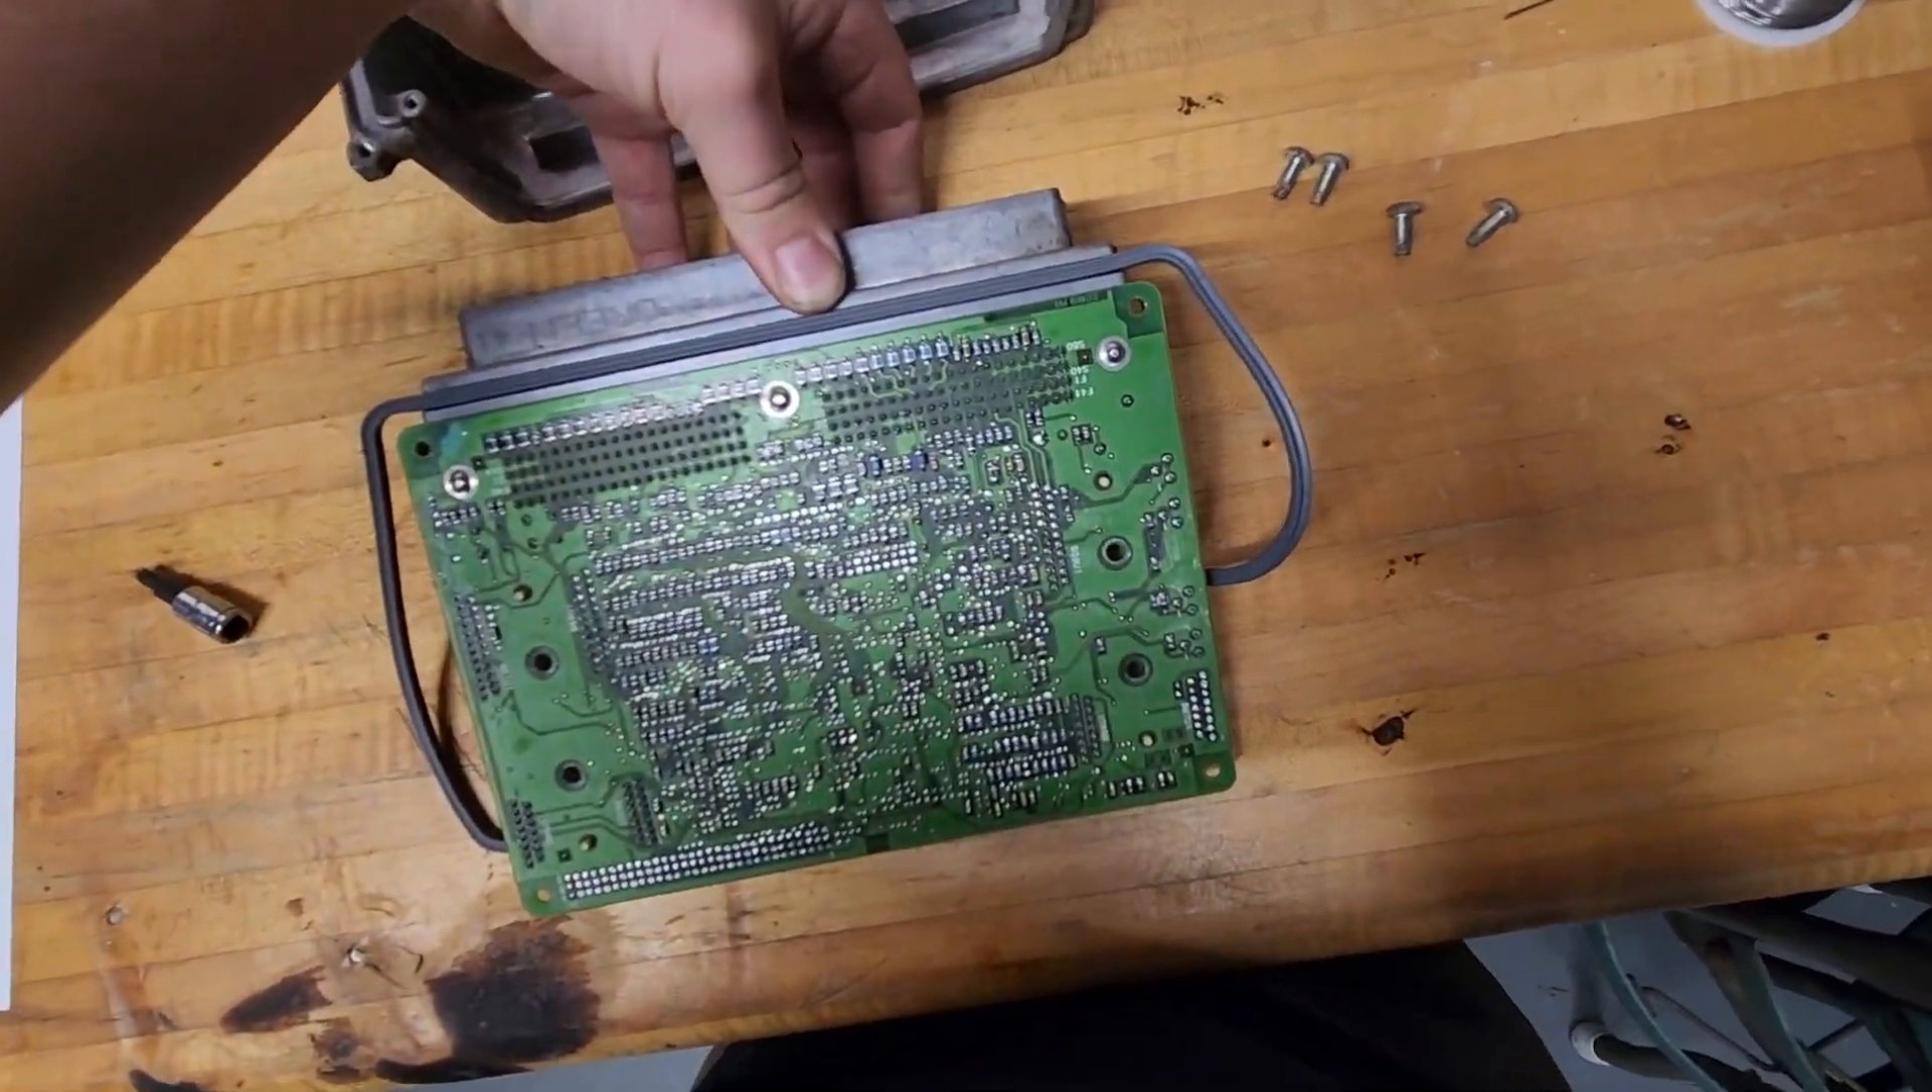And that is the circuit board out.